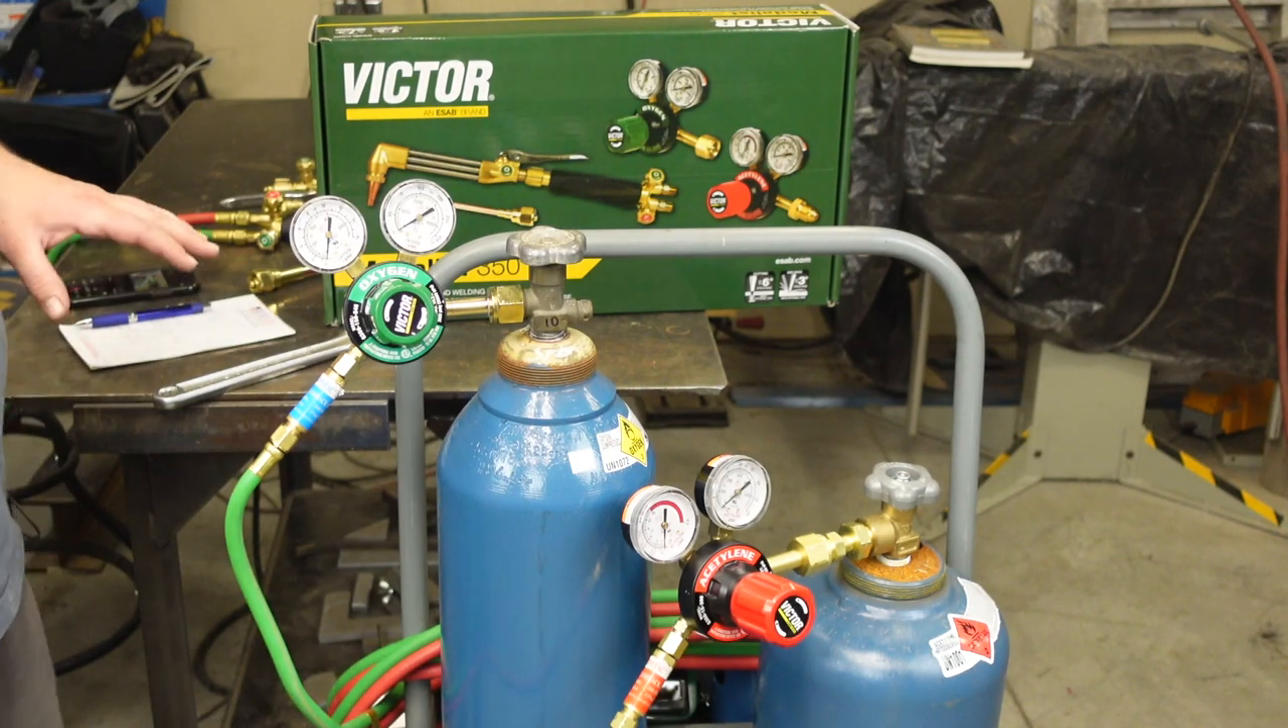Alright so I've already got the regulators installed on the bottles.